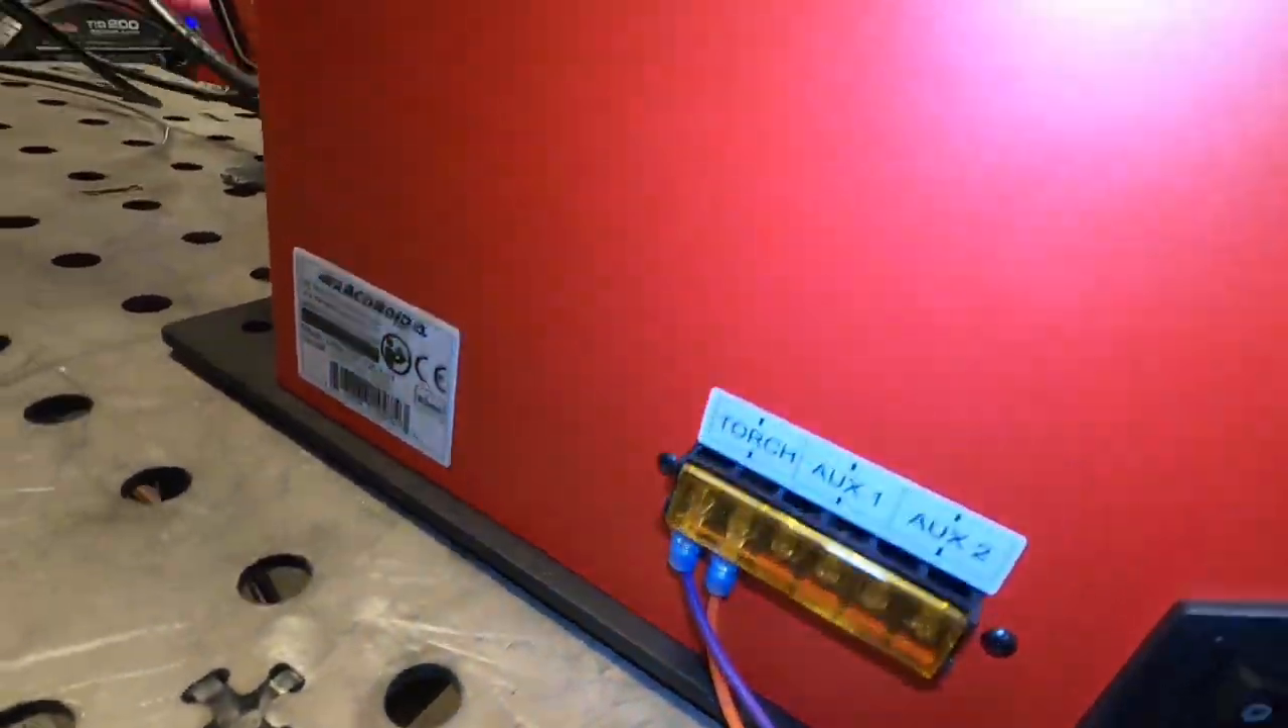And we've broken the purple and the orange wires out and we've hooked it up directly into the ArcDroid itself.